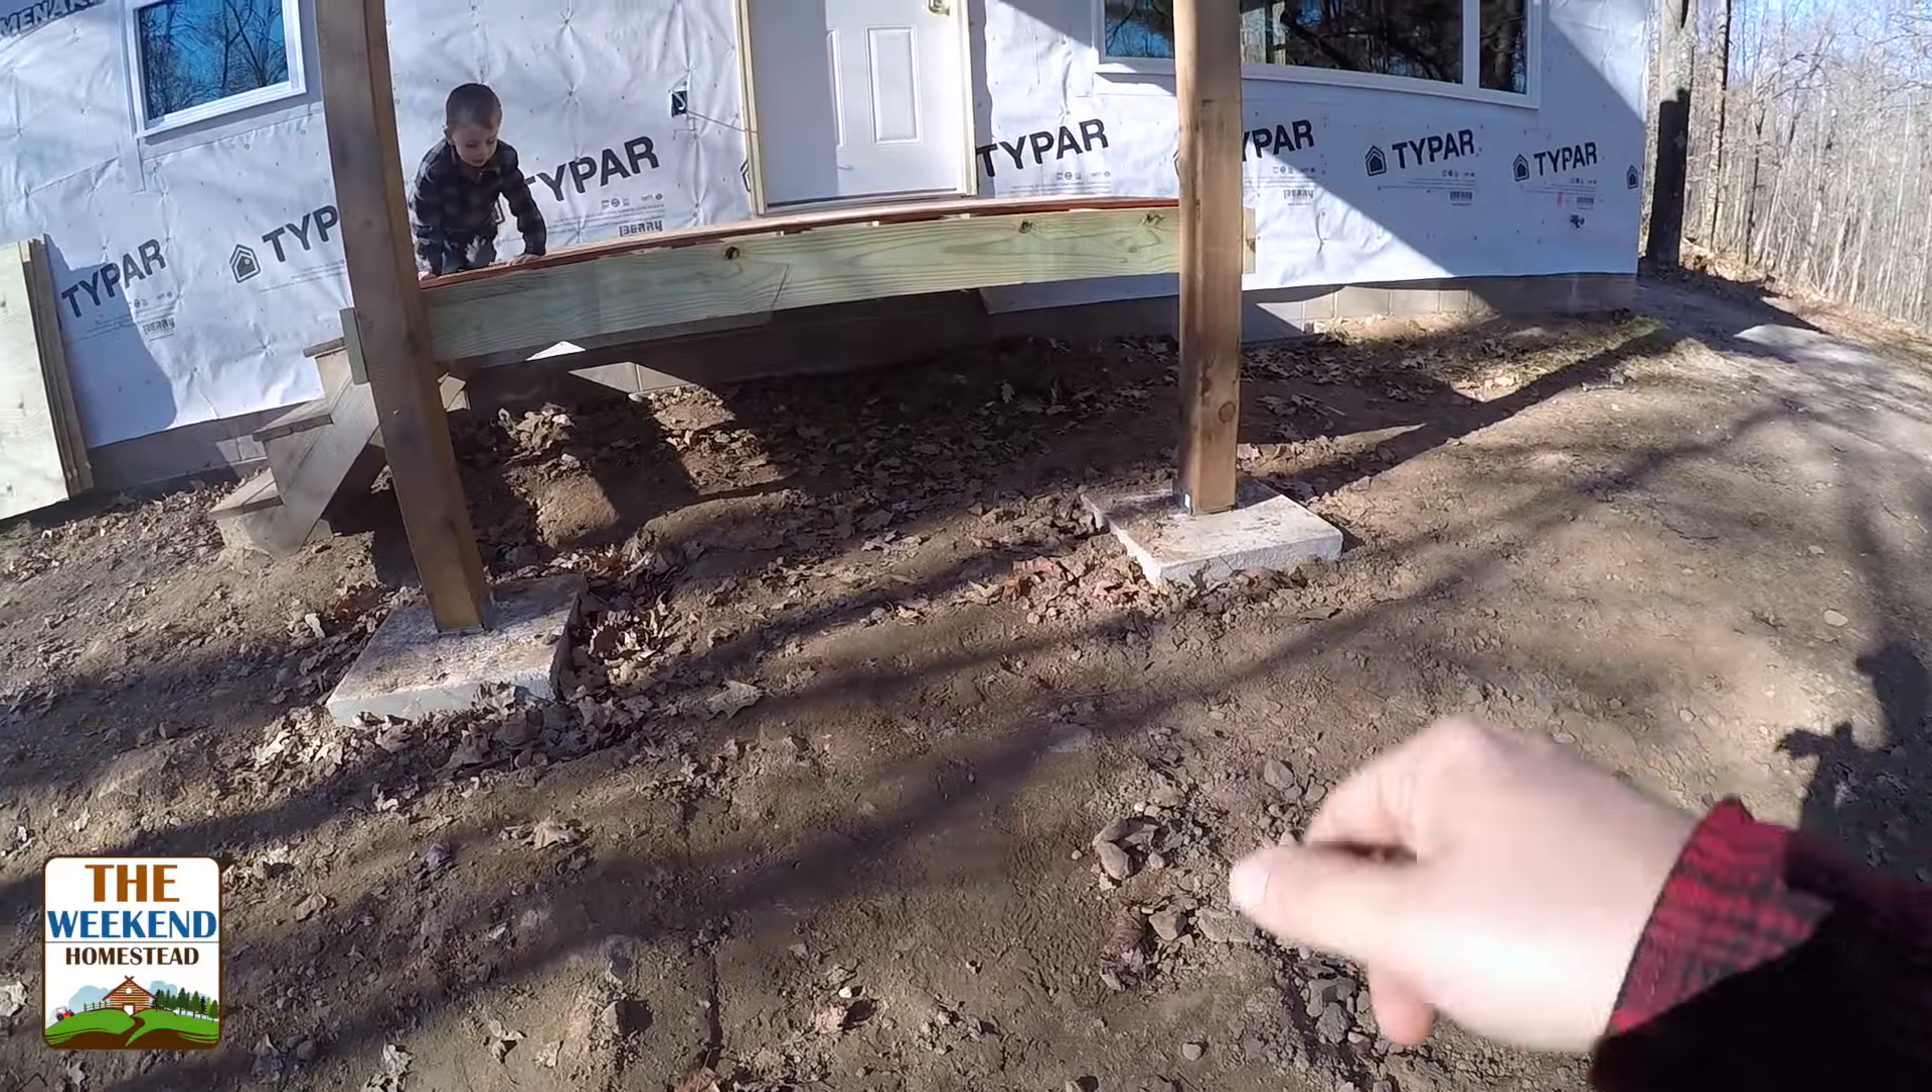But because of what we have that needed to get it going for the wintertime here, we just have these steps here. The posts are in and the concrete is in down here.